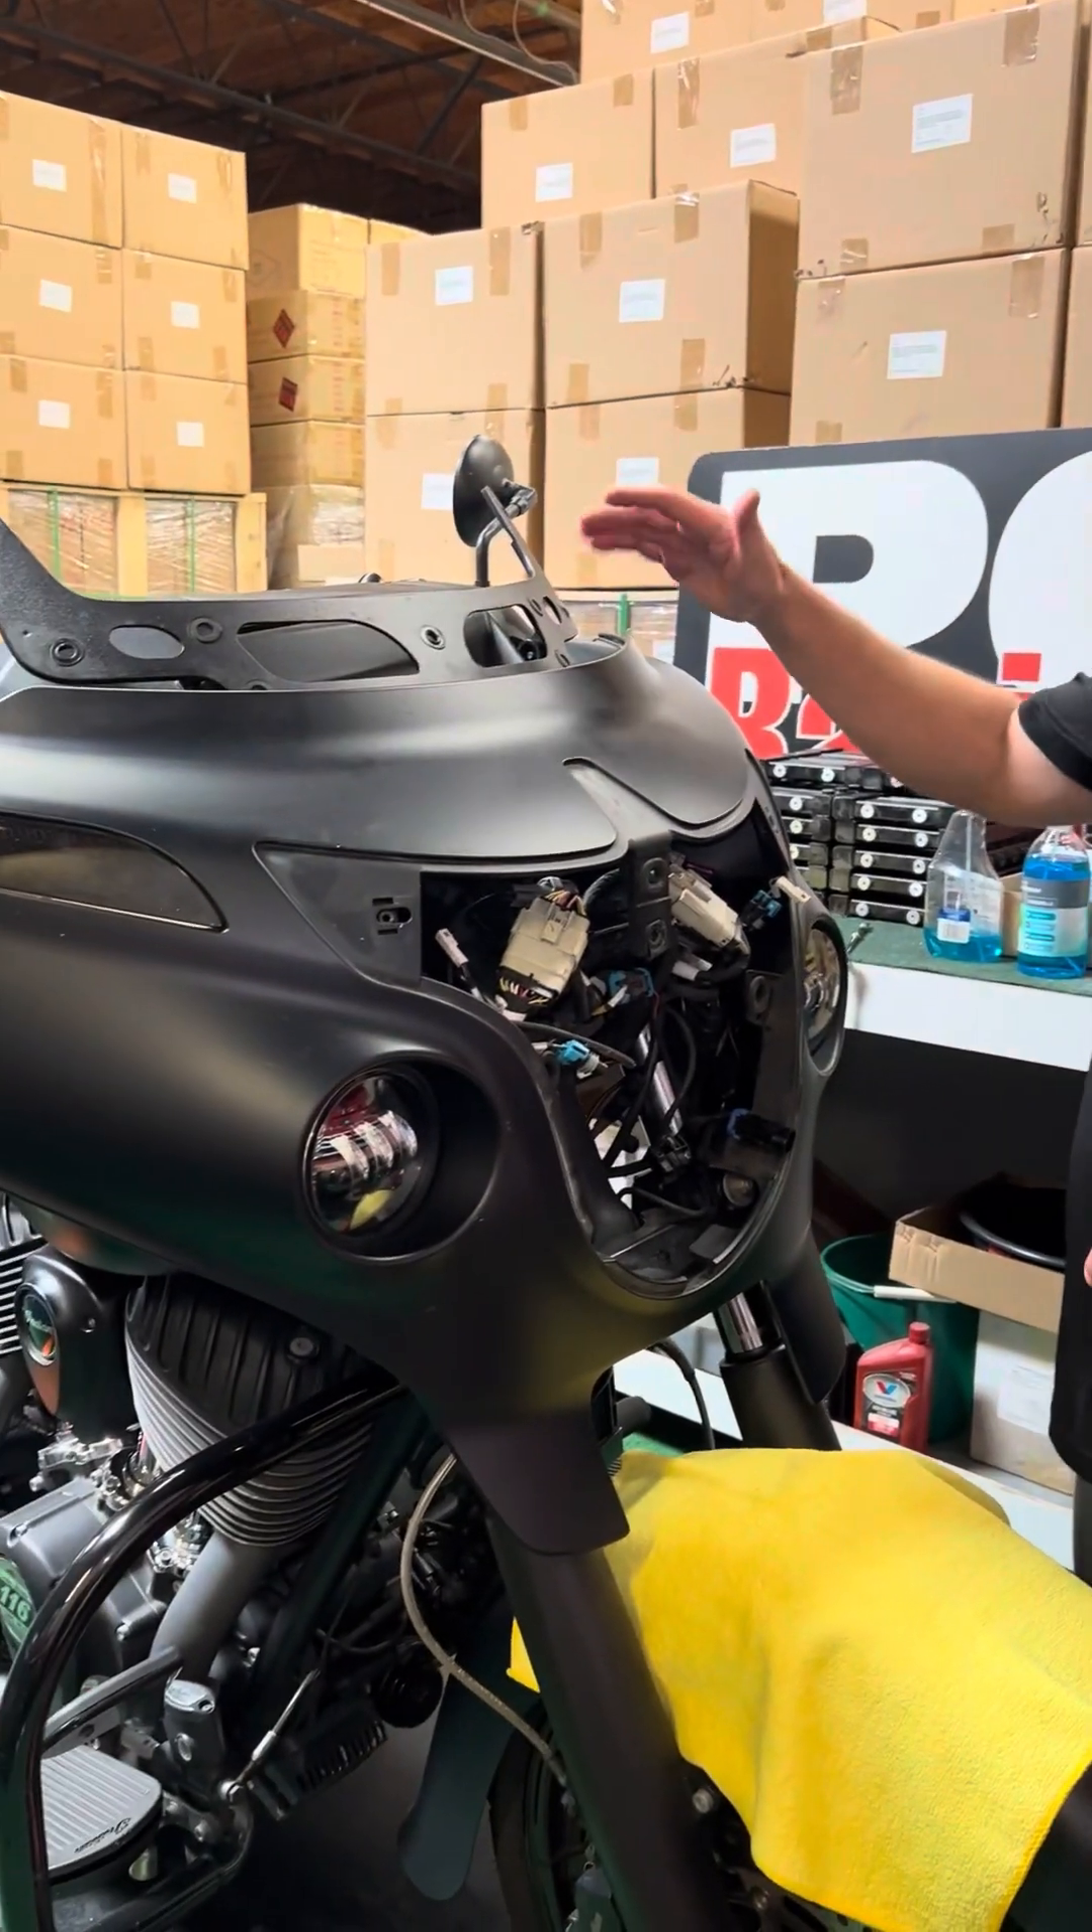Okay, so I've got the windshield off.